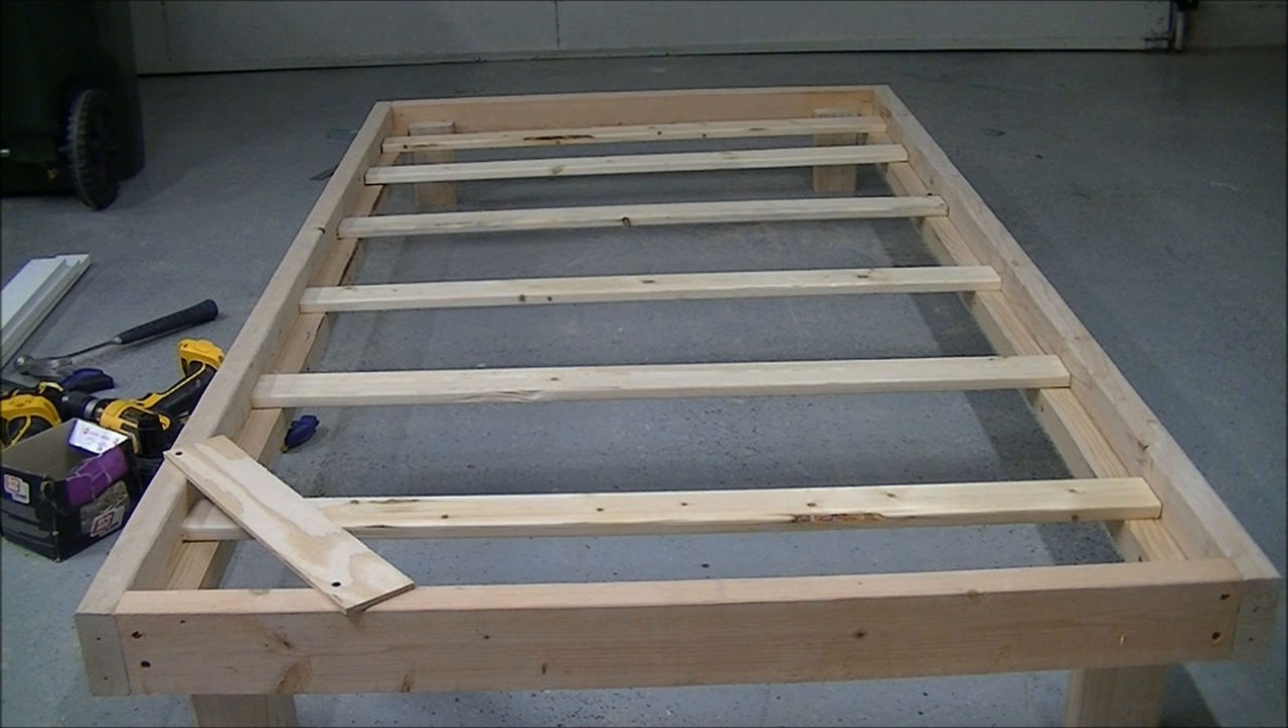I got the side supports on and went ahead and cut my slats.